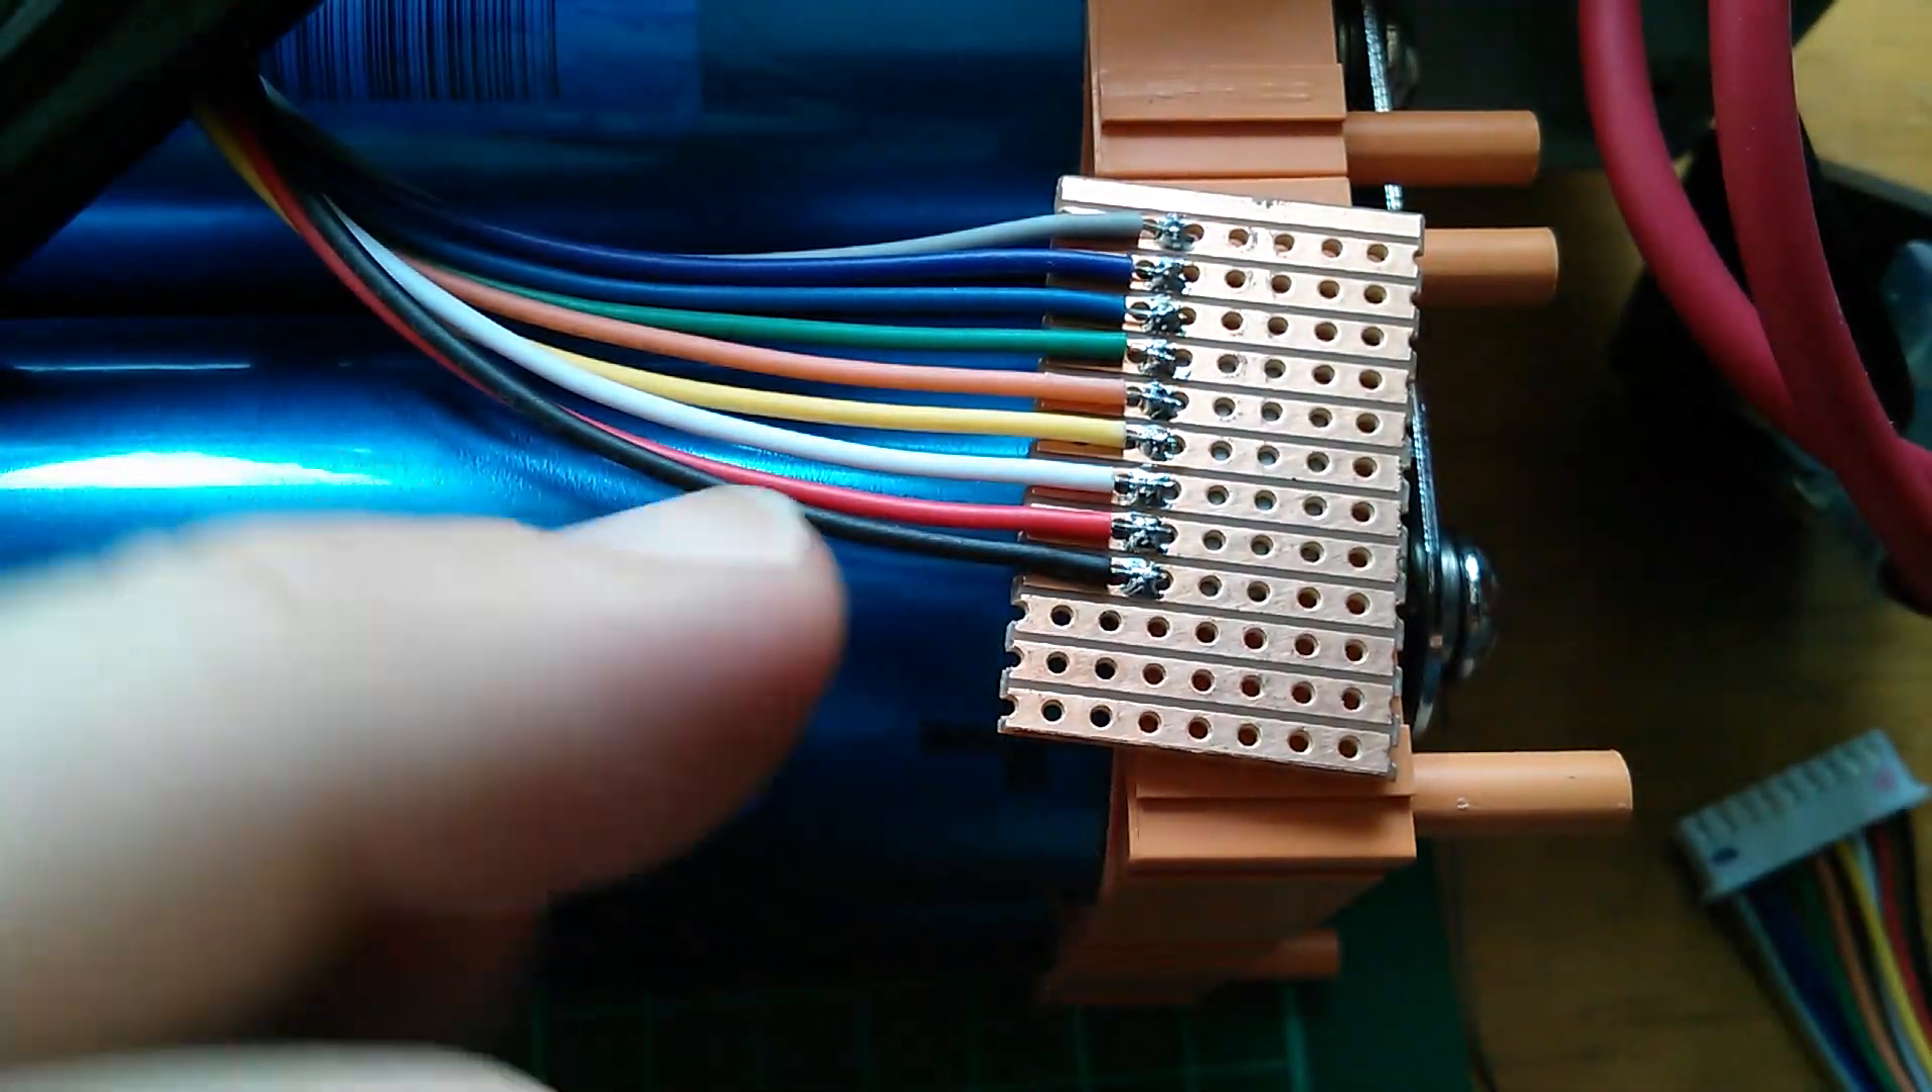So there are the nine wires soldered to the piece of Vero board.